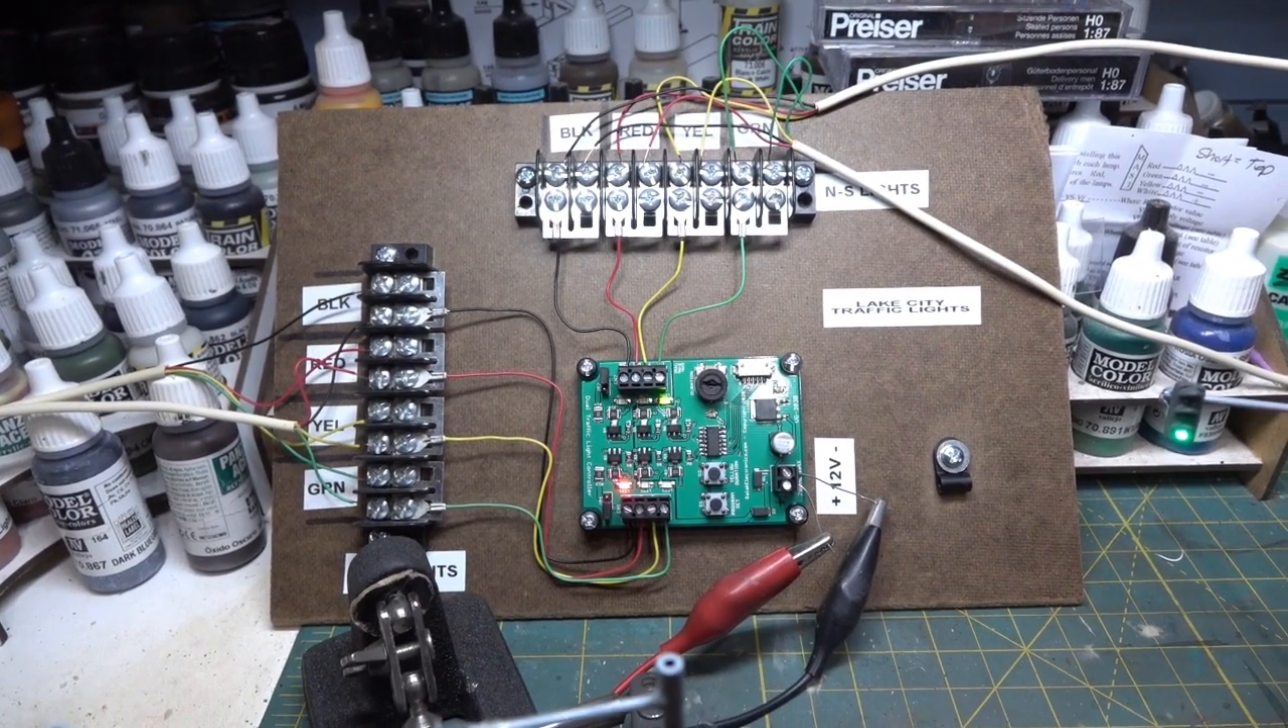So you got I got the board mounted here I put on a piece of masonite.